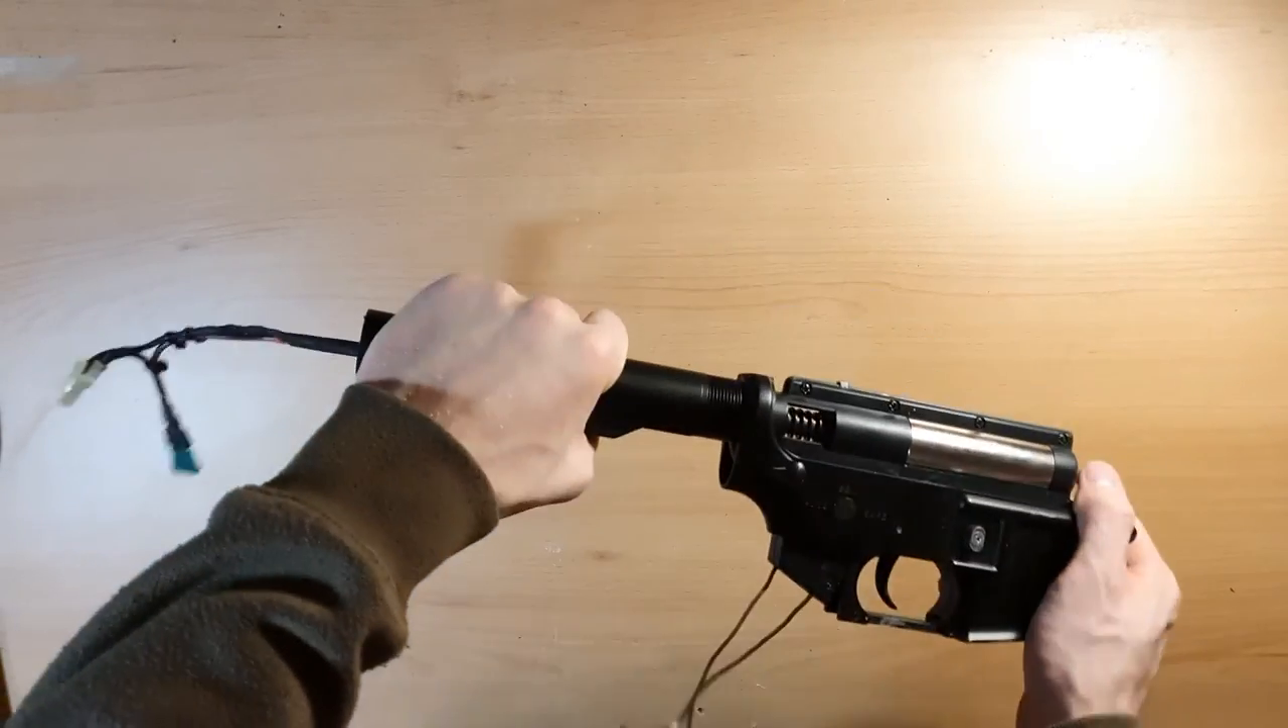Okay i have the buffer tube installed.